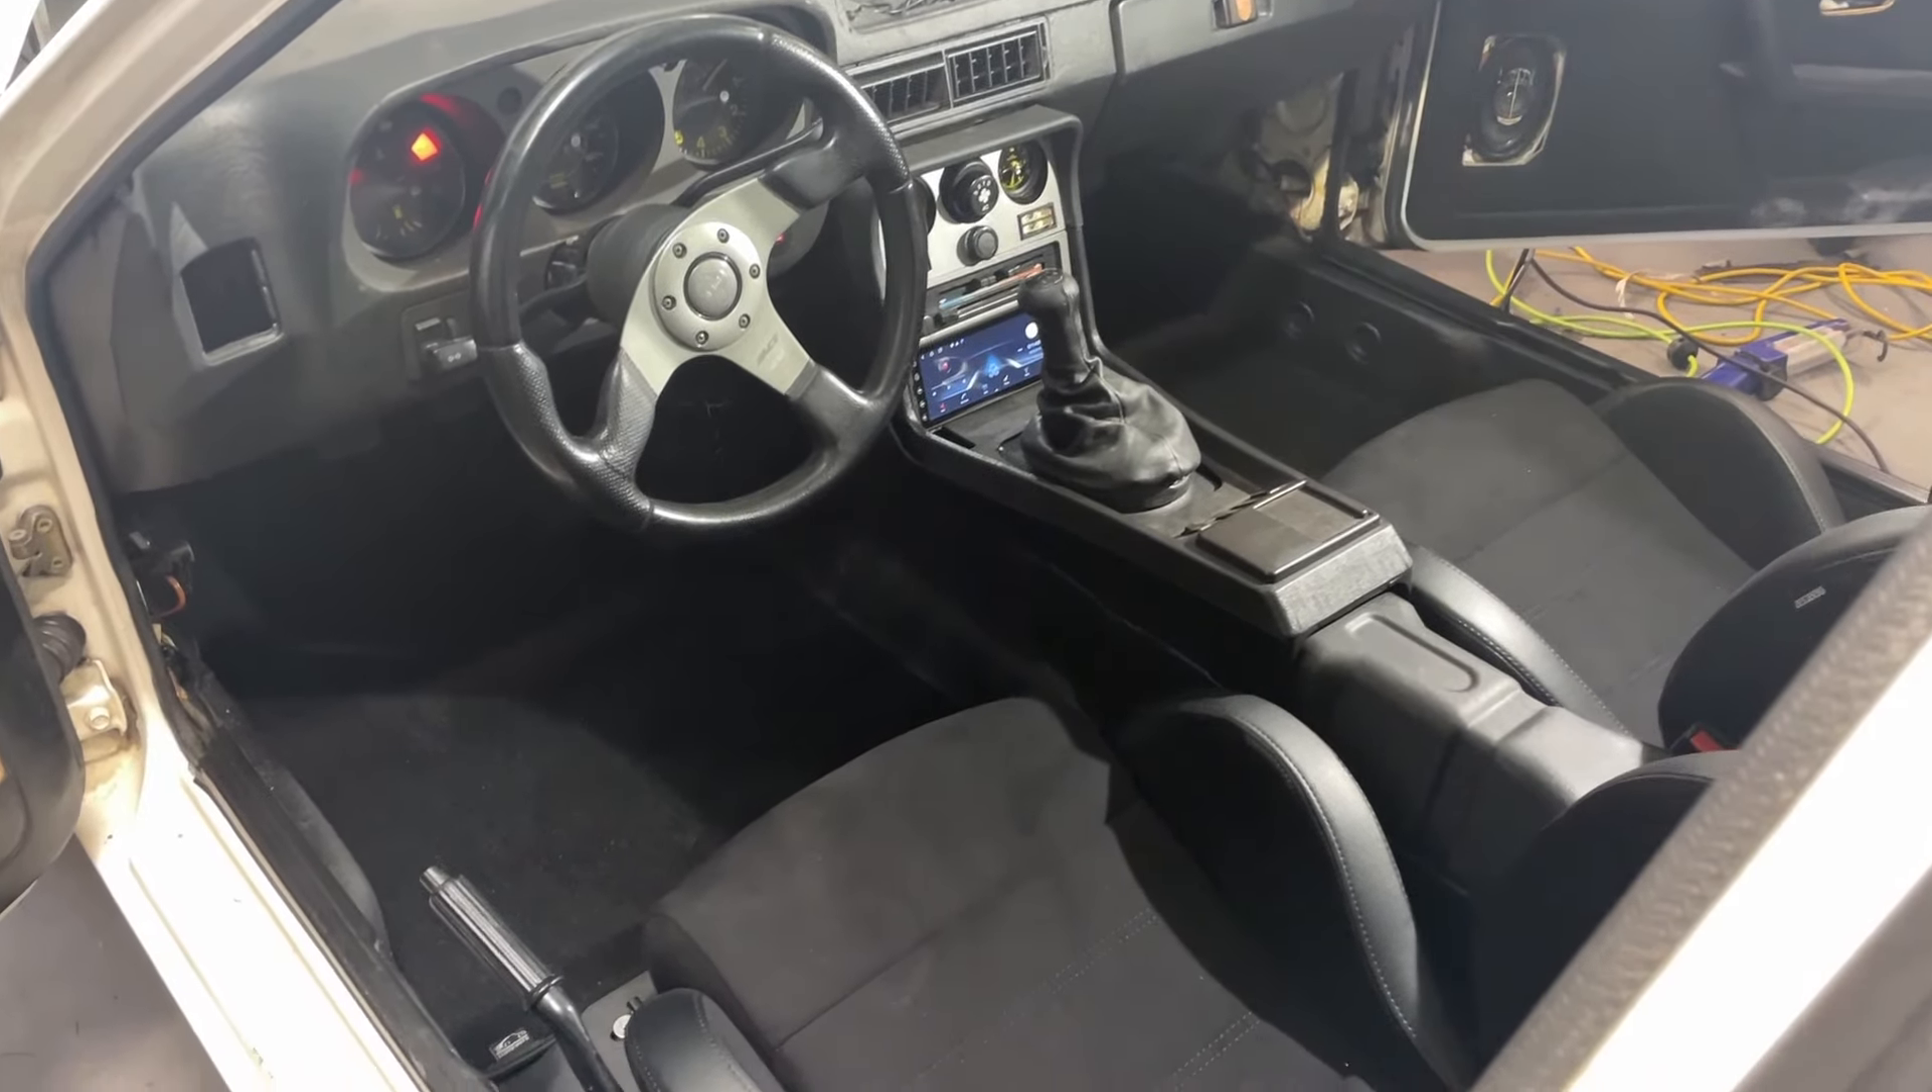The interior is pretty much done. Seats are back in.